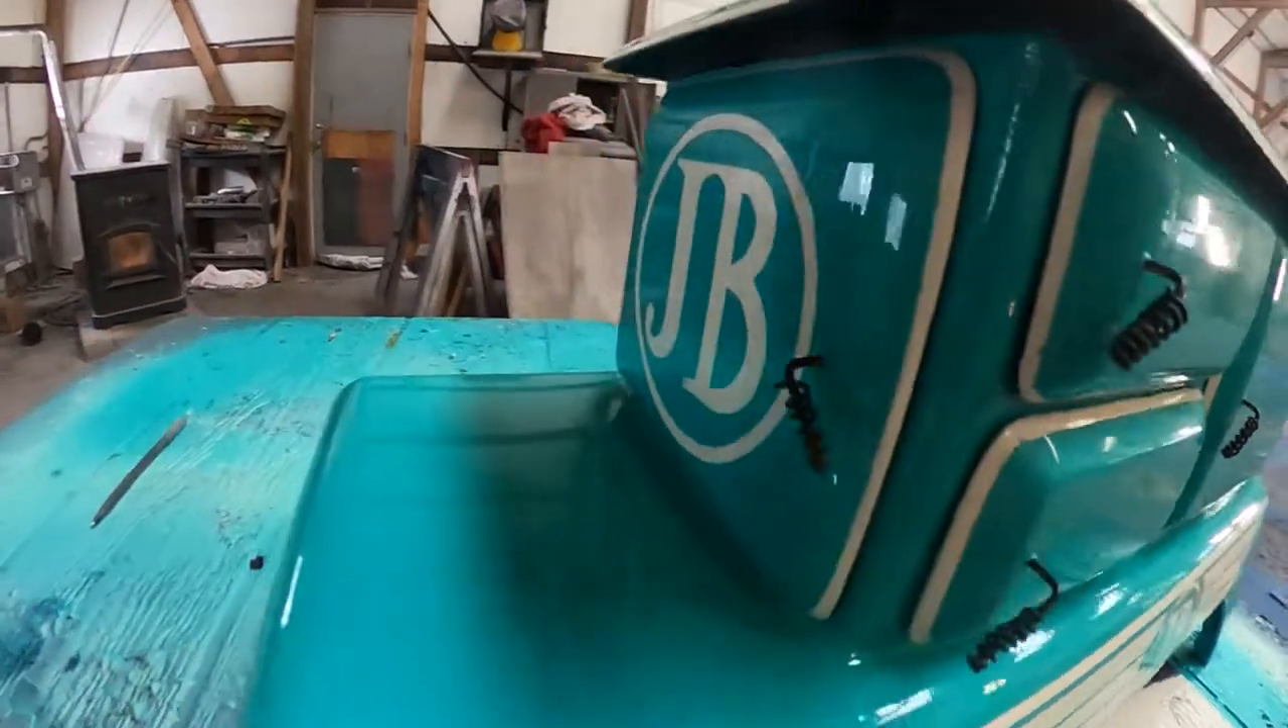I got my cute little door handles on.